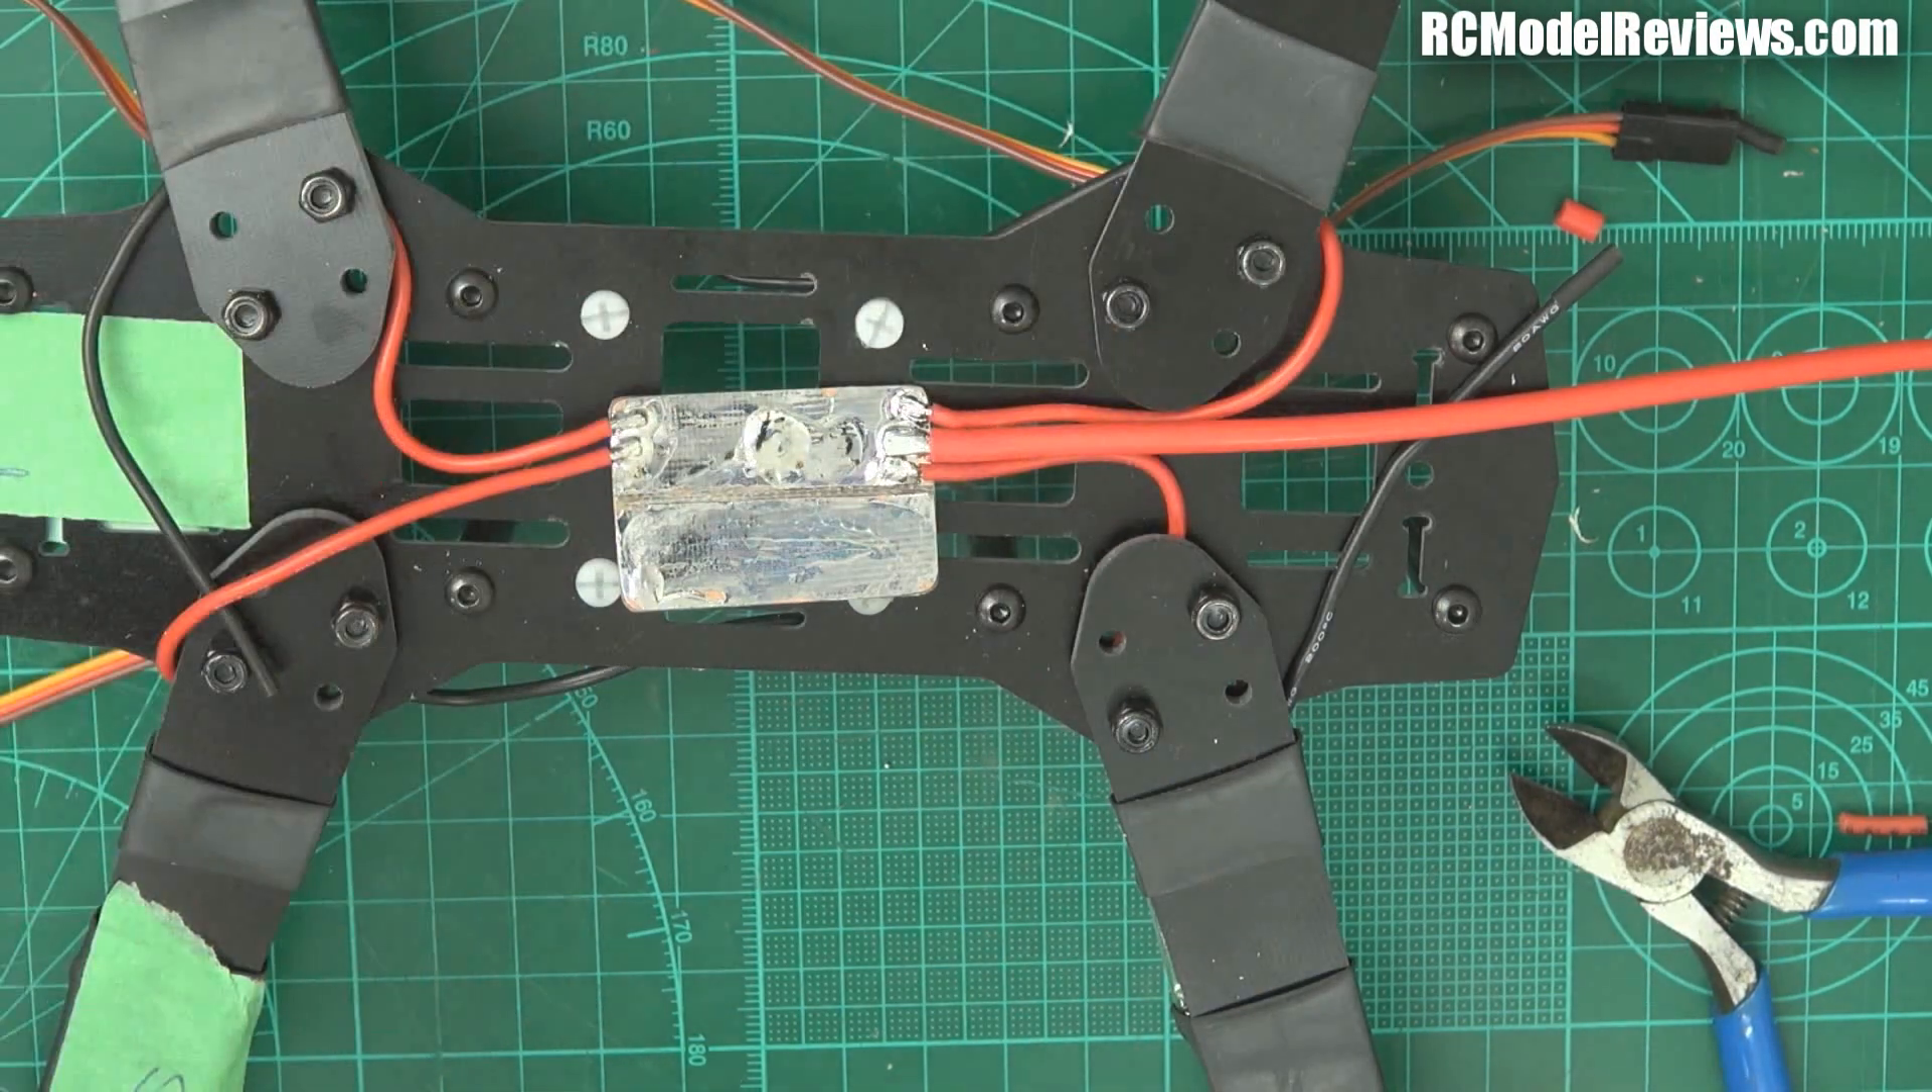There we go. So, all the red wires are soldered.